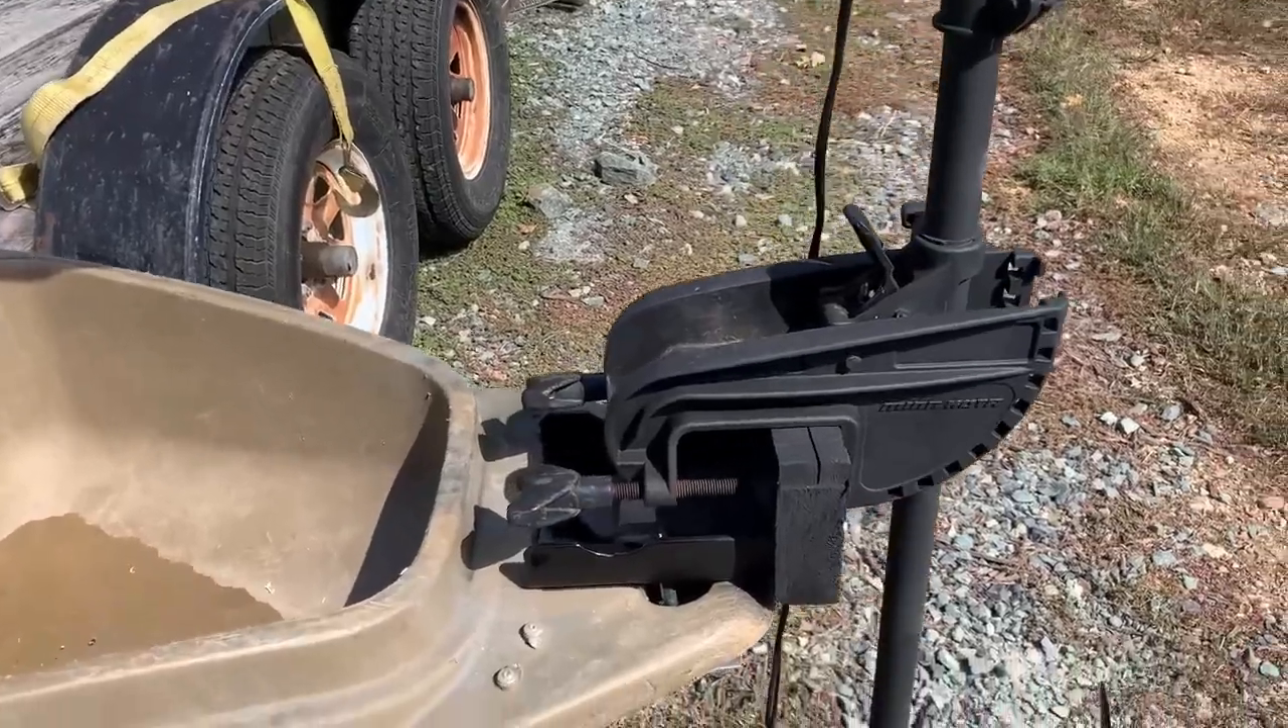So here it is, the final product. Got the trolling motor bracket mounted up.